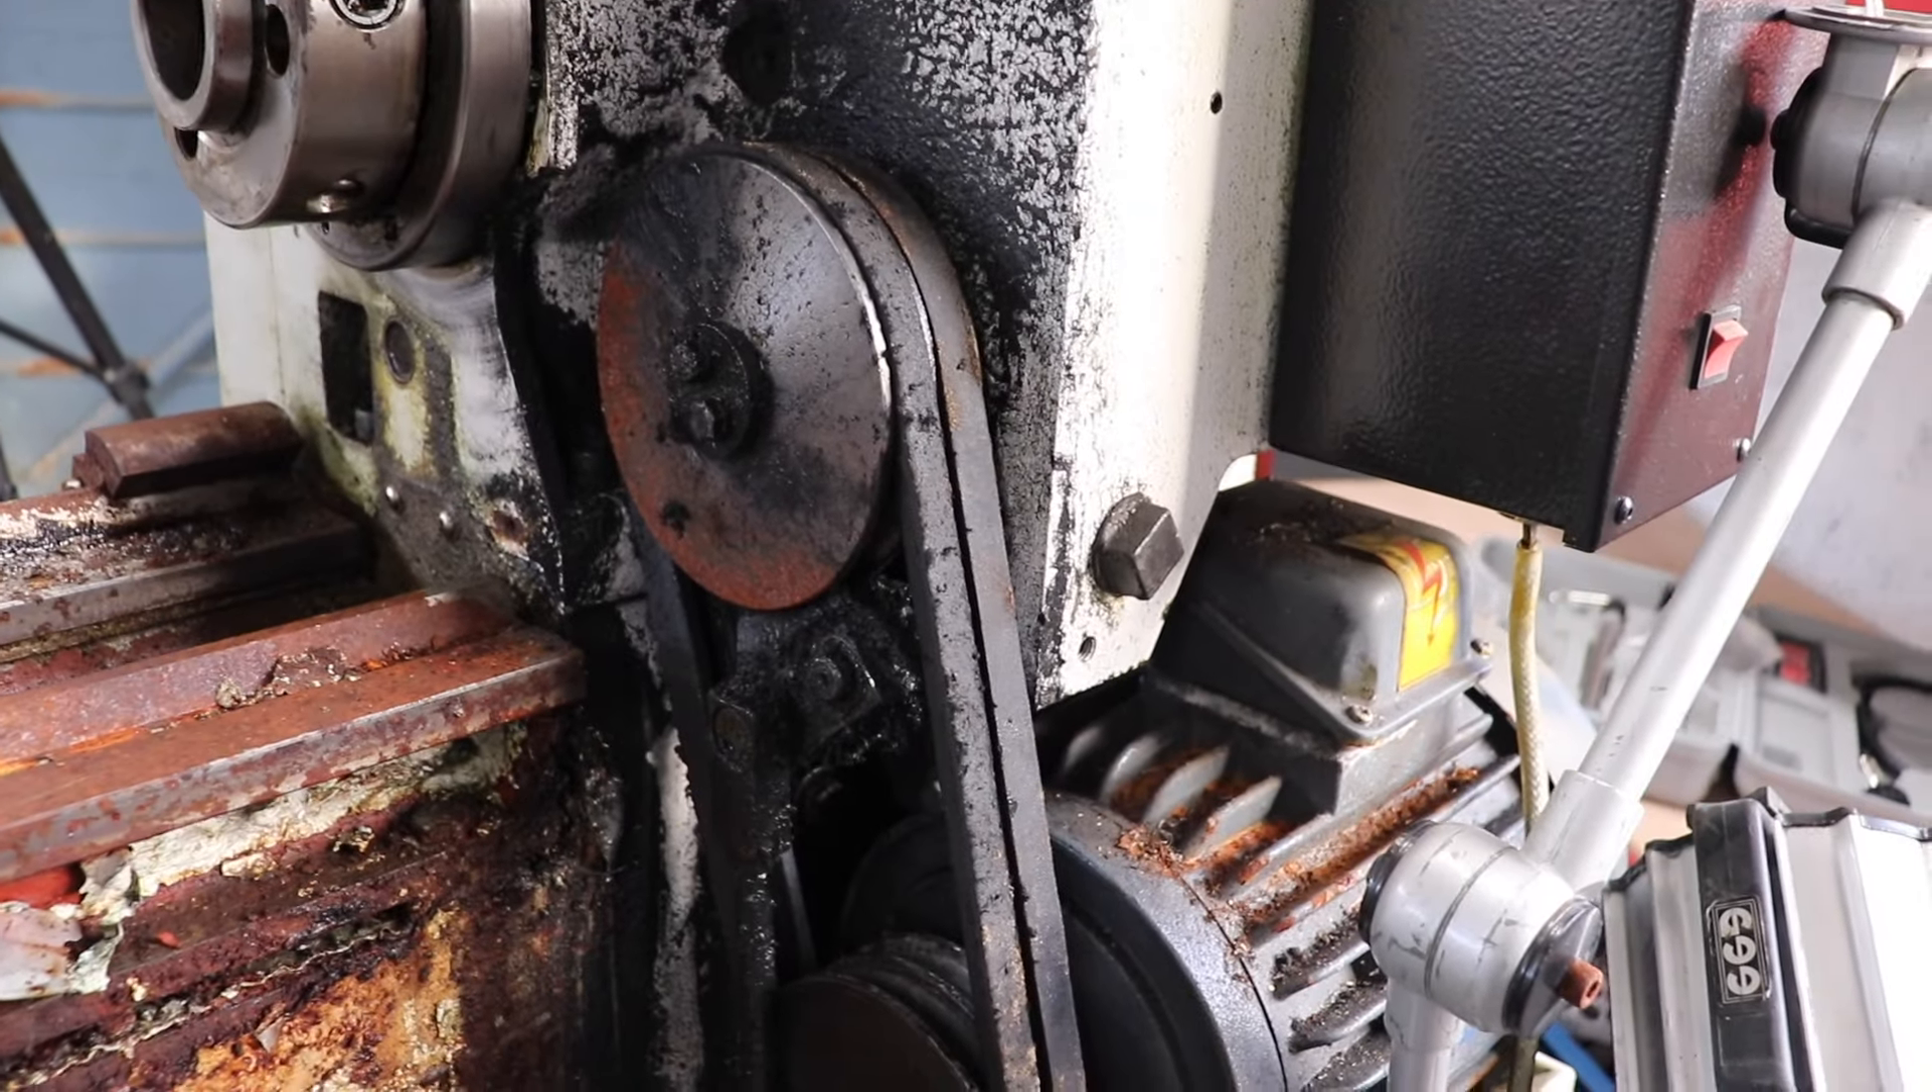The I've taken the cover off where the belts are.